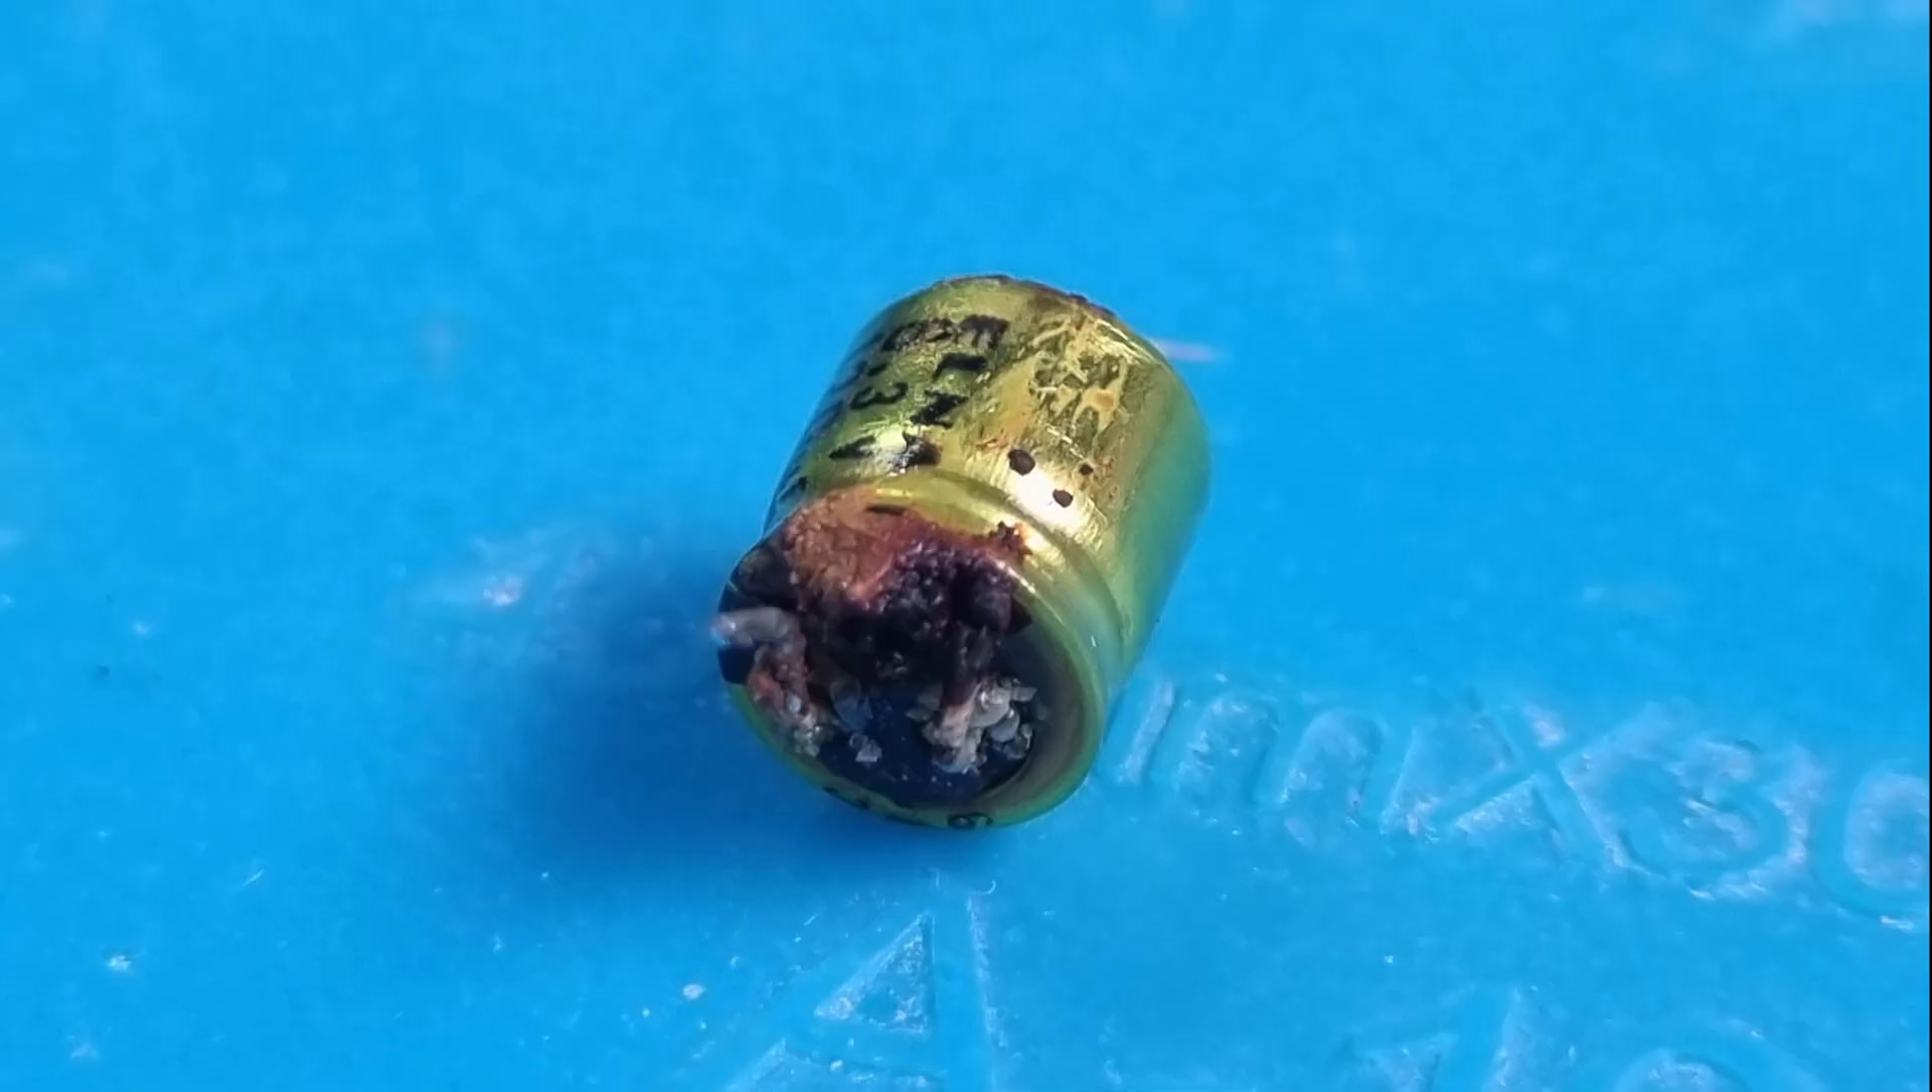With the capacitor now removed, we can really see the extent of the amount of leakage from this capacitor.